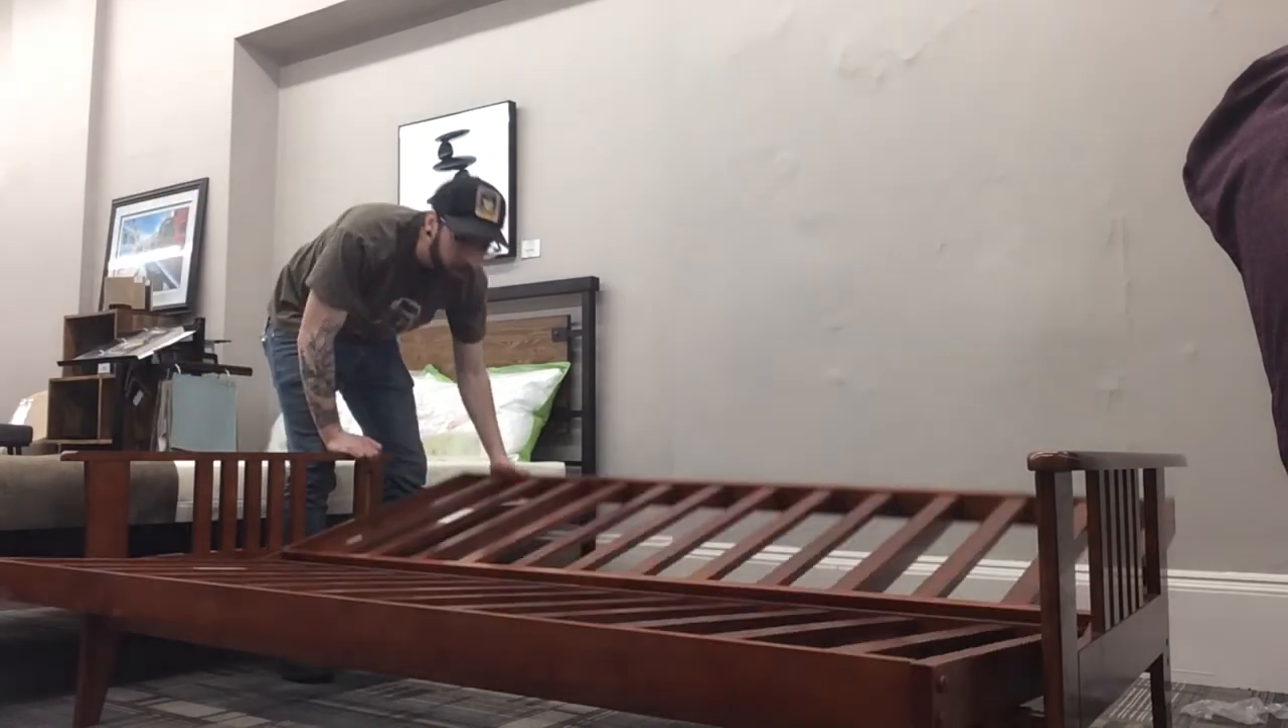We've got our frame all put together.